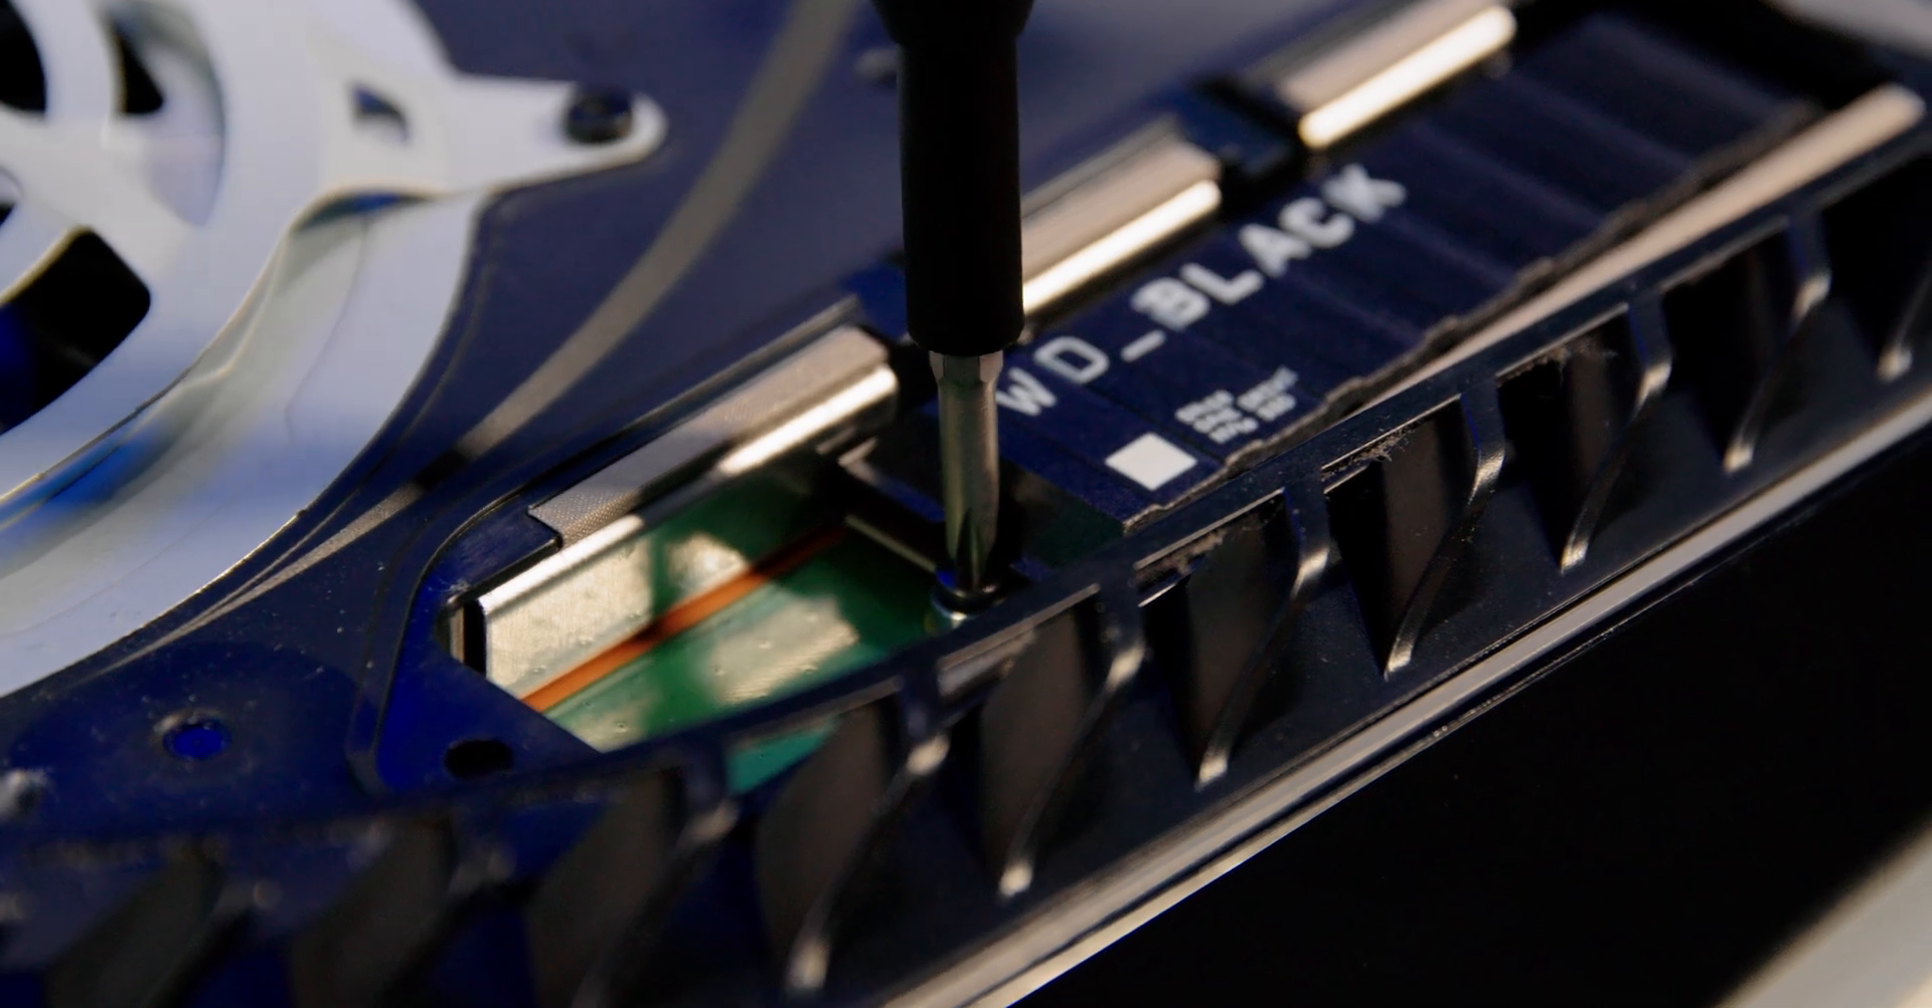Now your M .2 SSD is in place don't forget to fasten it to the spacer with the small black screw we removed earlier.